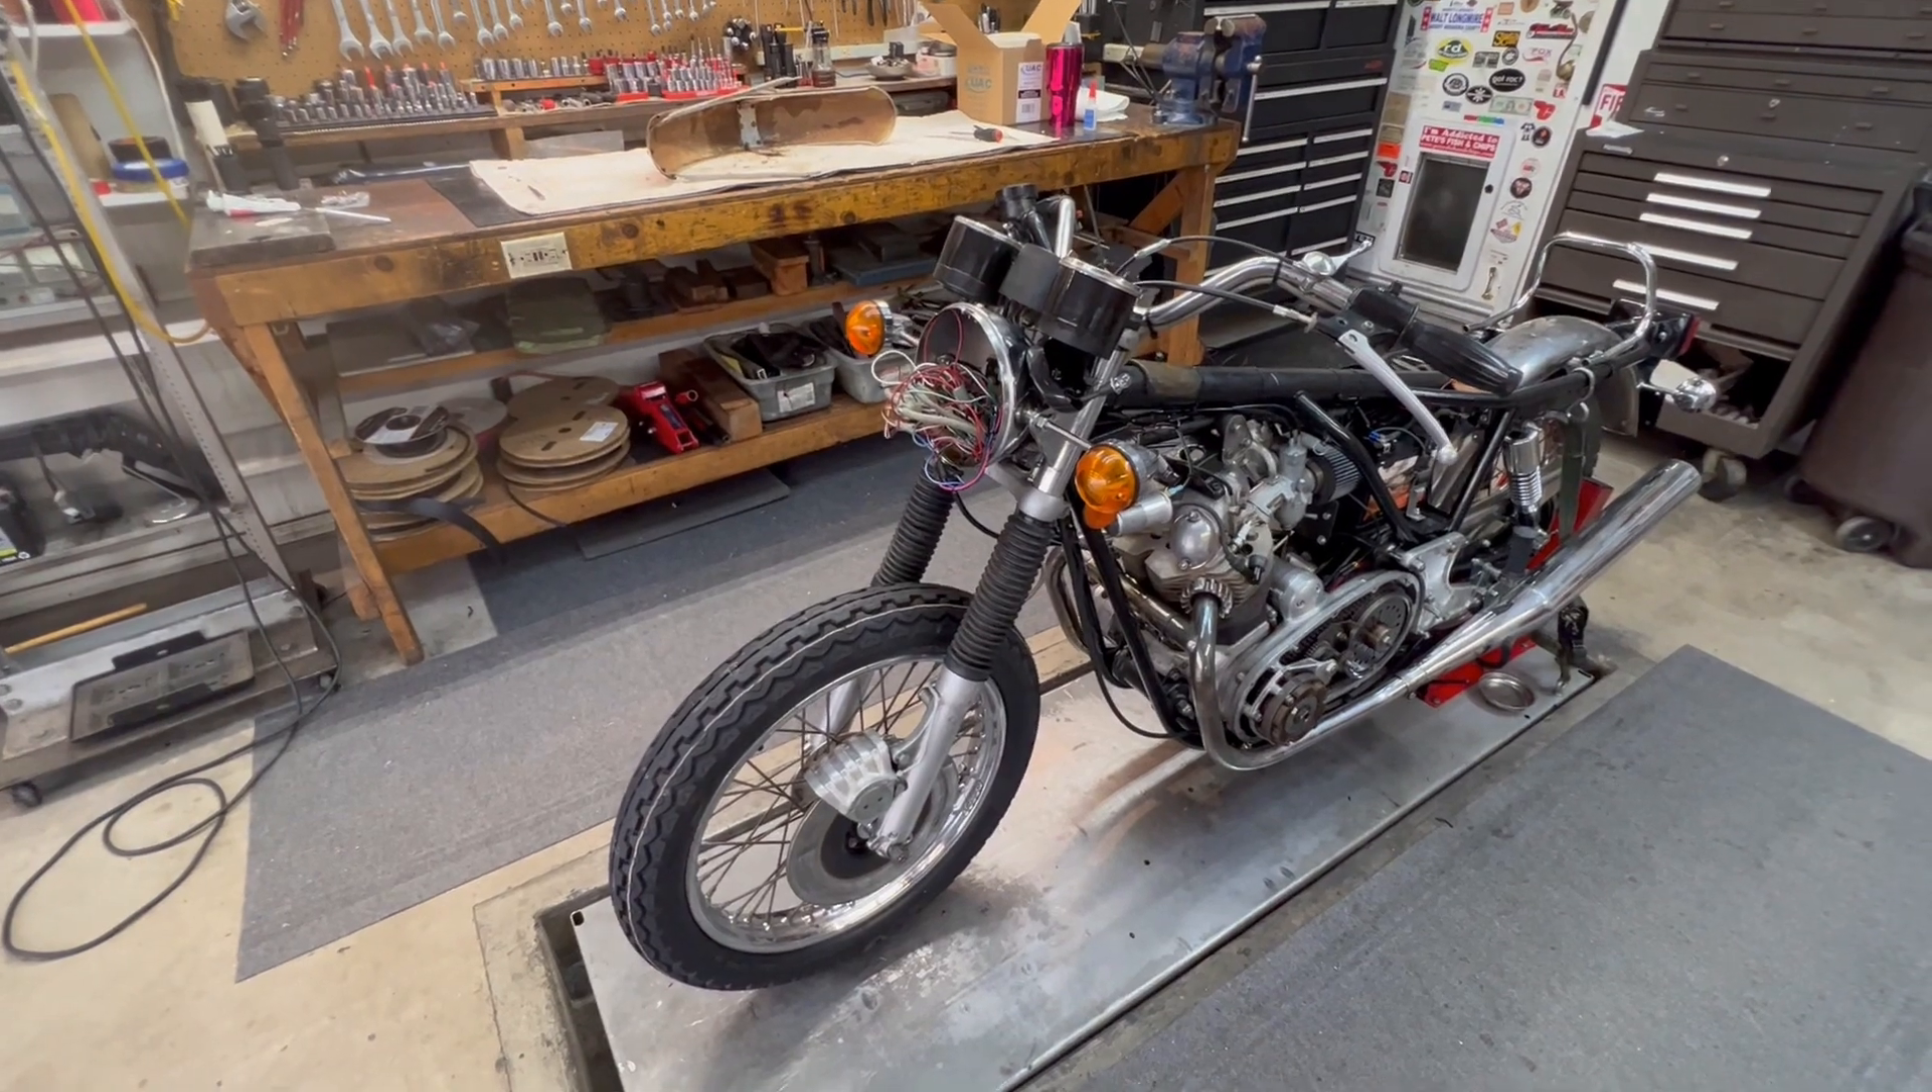So I ordered a LED headlight, and I'll leave the headlight bulb, and I'll leave the headlight open until I get it so I can put it together.